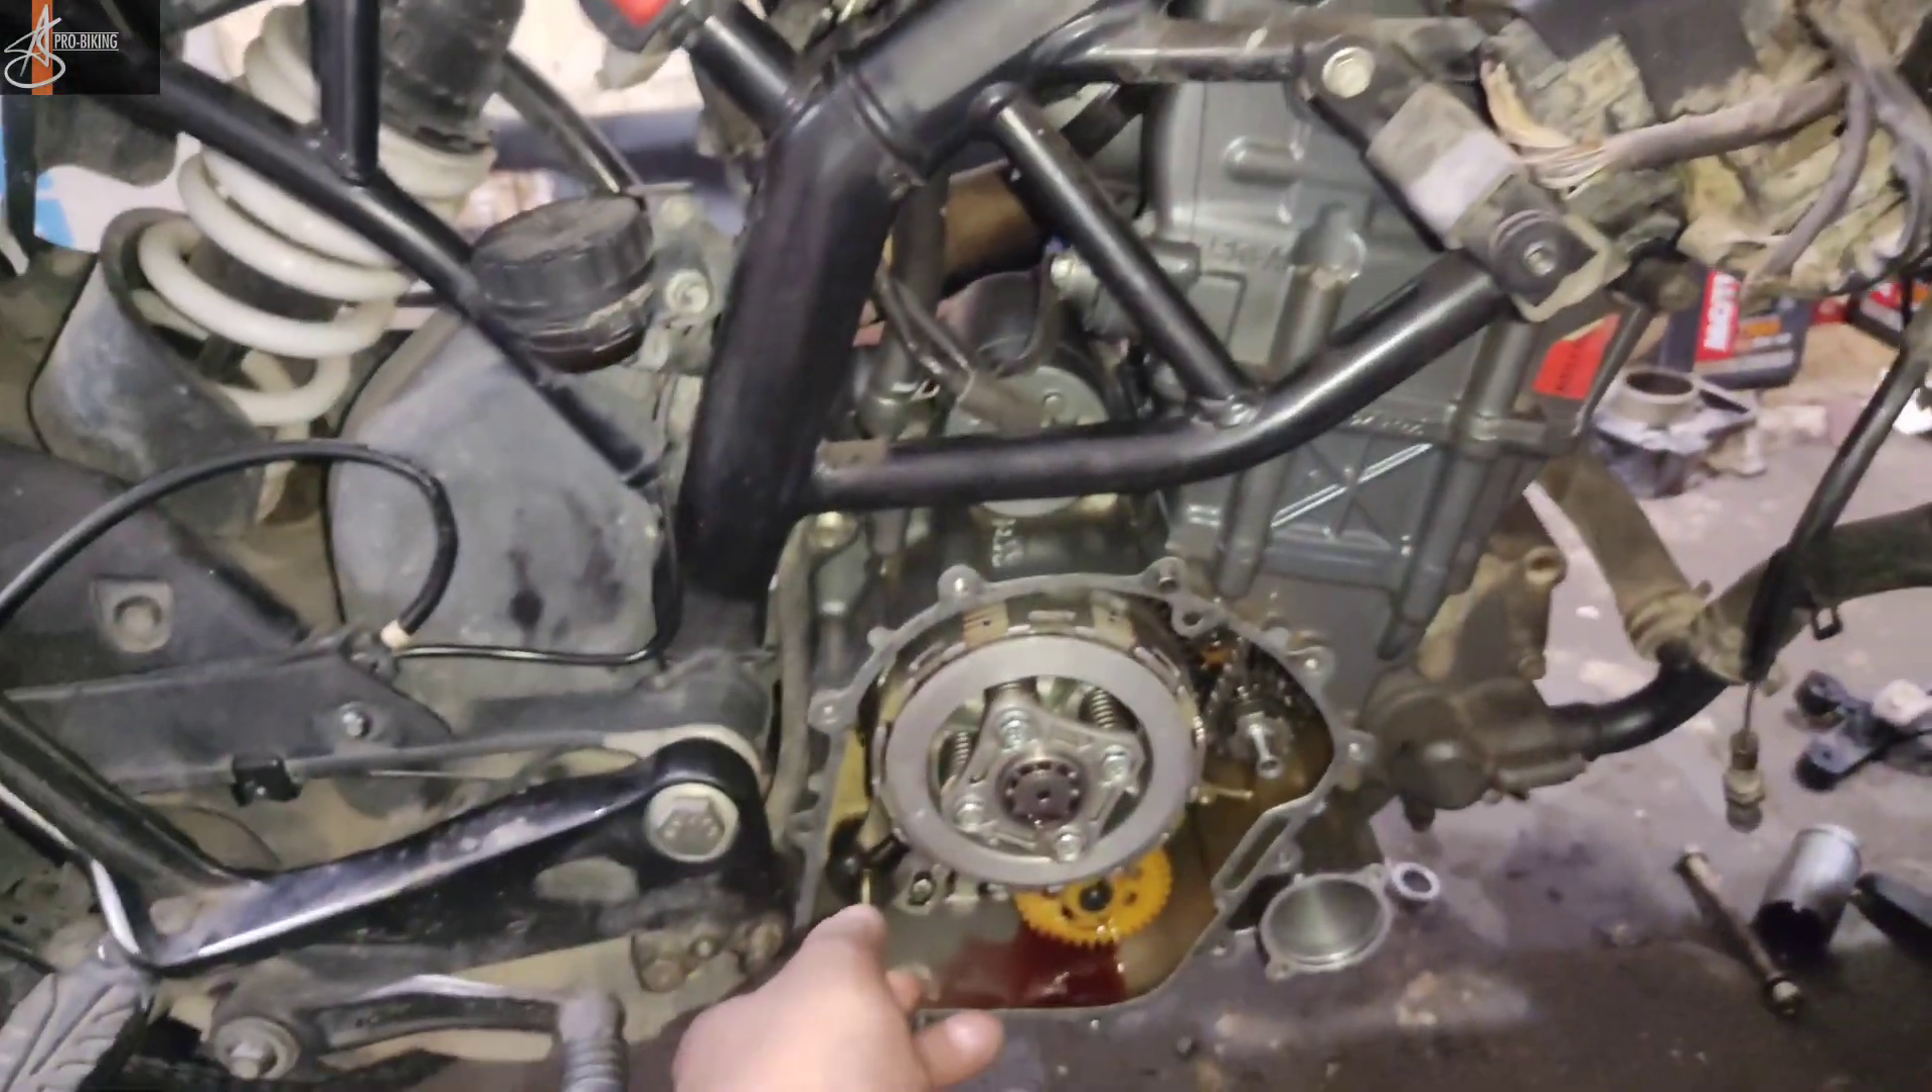यहां पर जो इंजन है बाइक में लग चुका है।